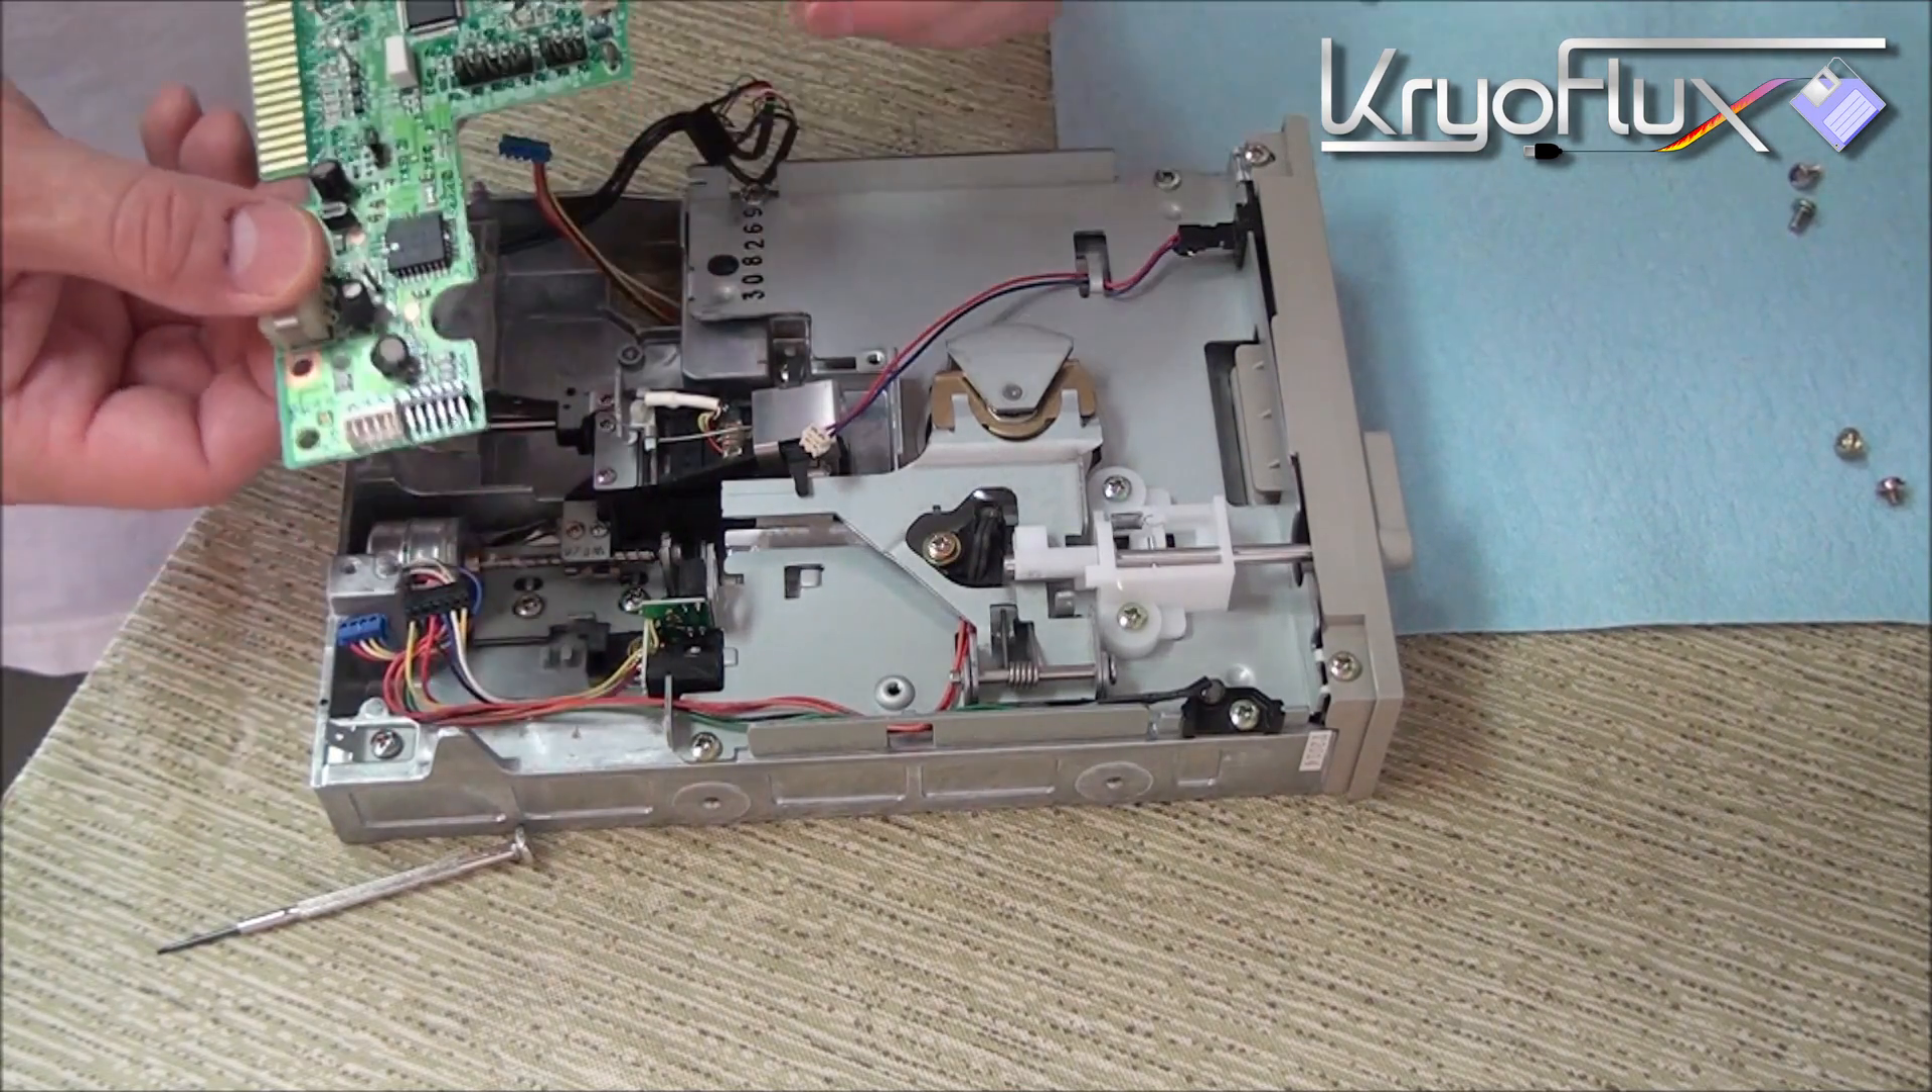Now that I've removed the wires, I just lift the circuit board aside, or lift the circuit board out and set it aside for now.